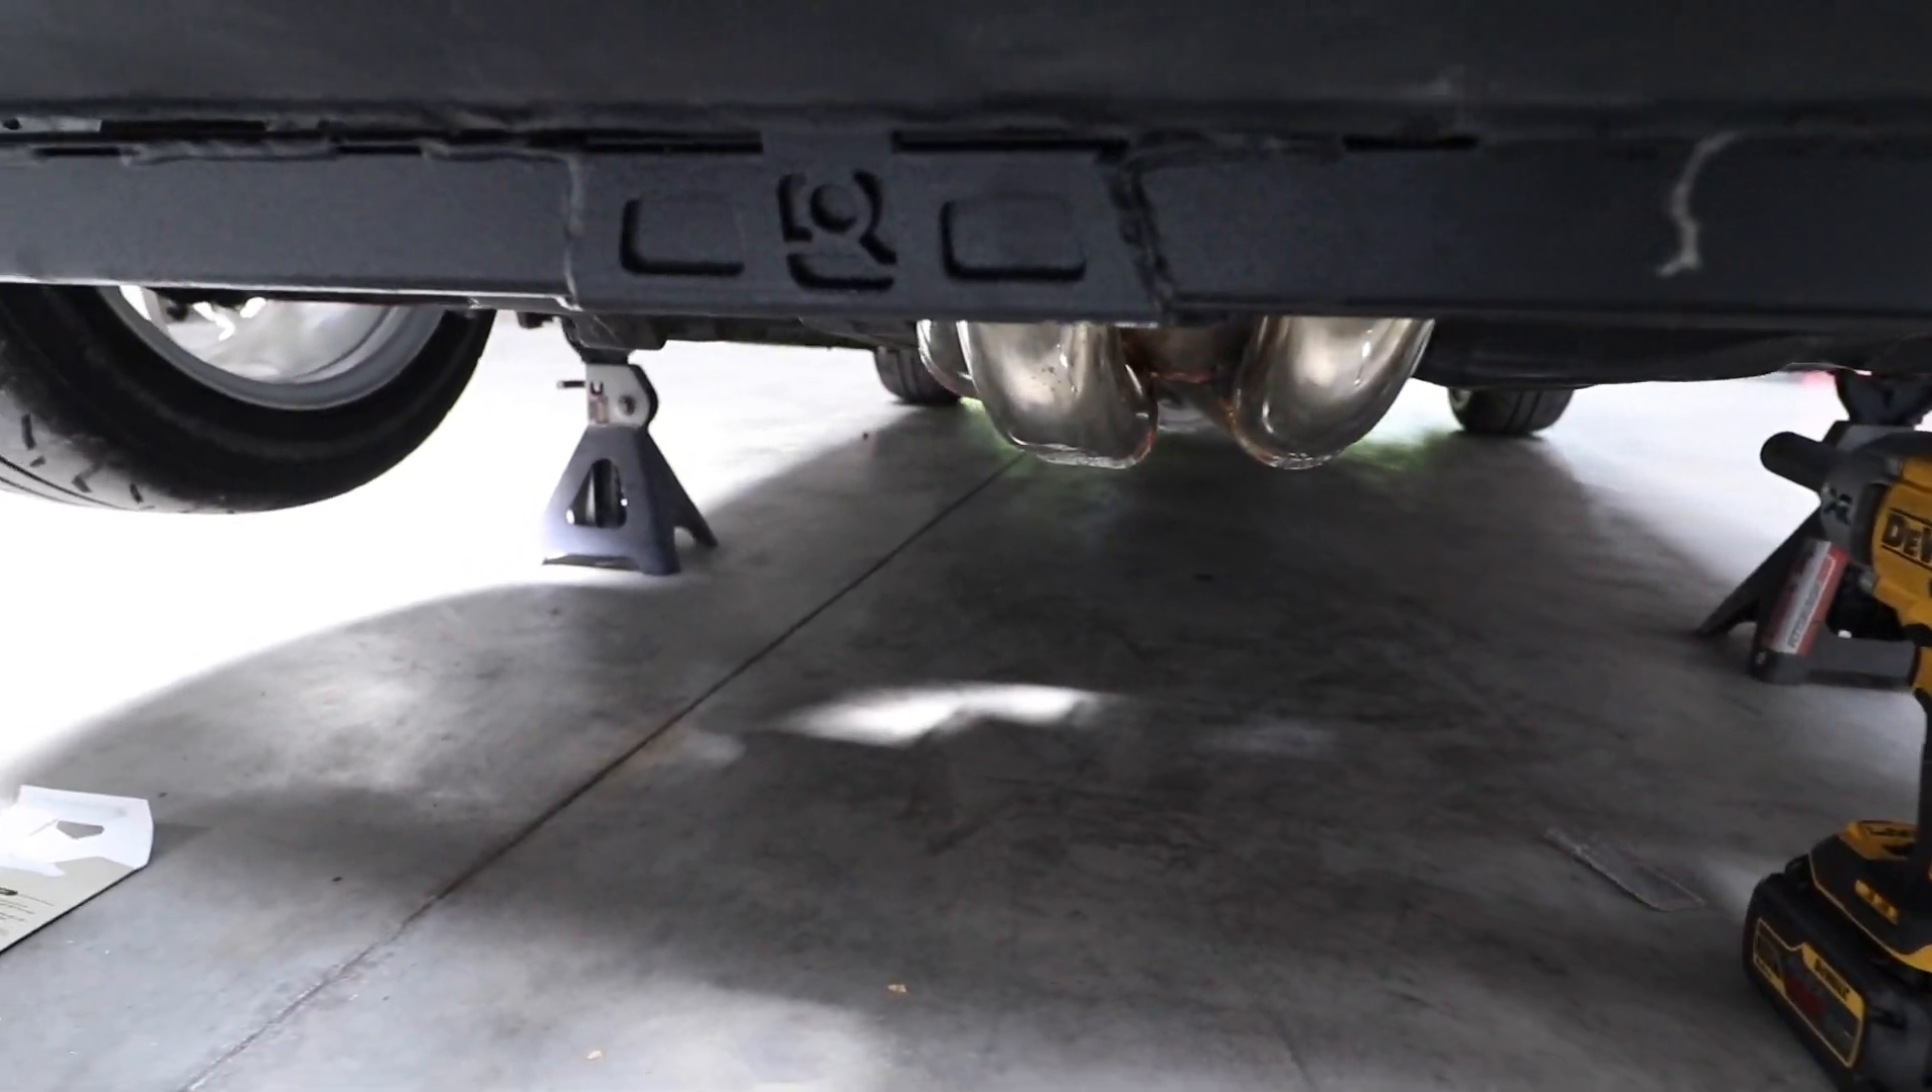You guys can see the headers are sticking out so much so much lower.